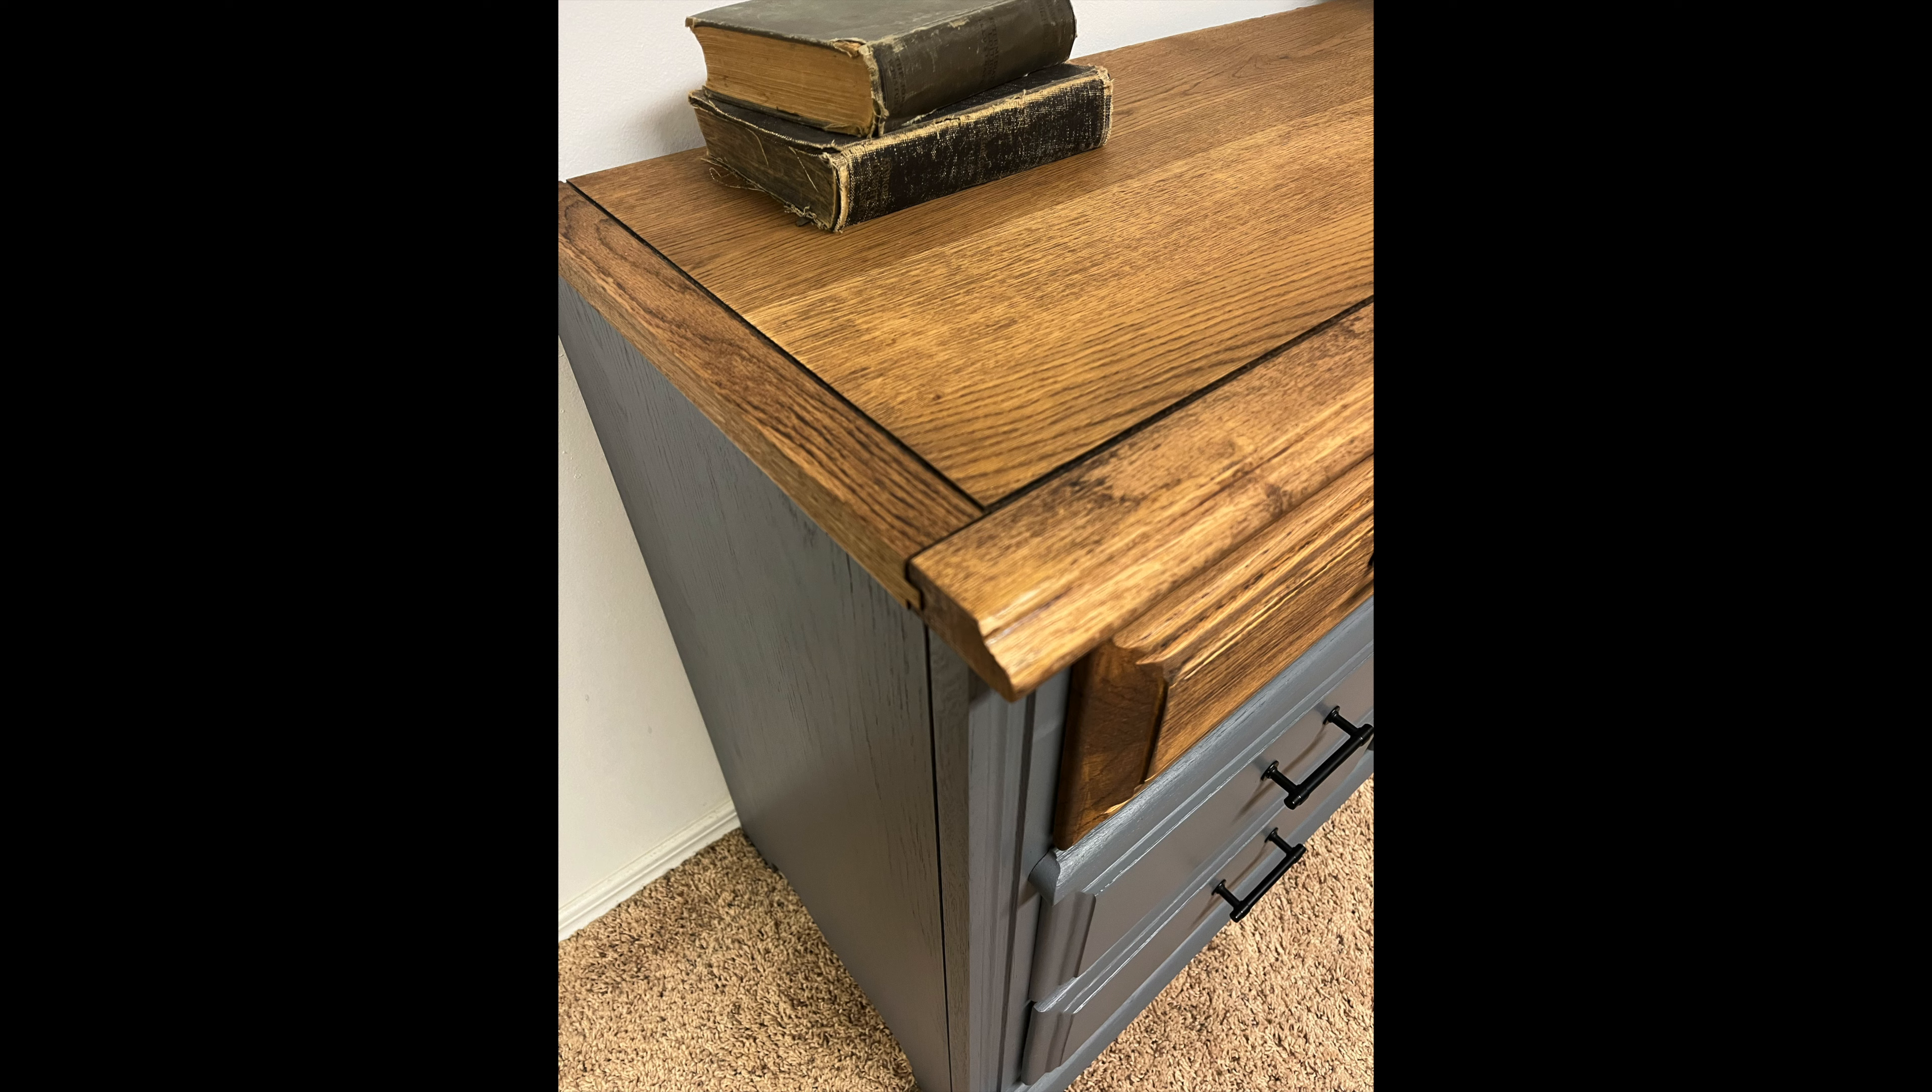And then I let a couple days pass and finally I put in the new hardware. And here is the end result.